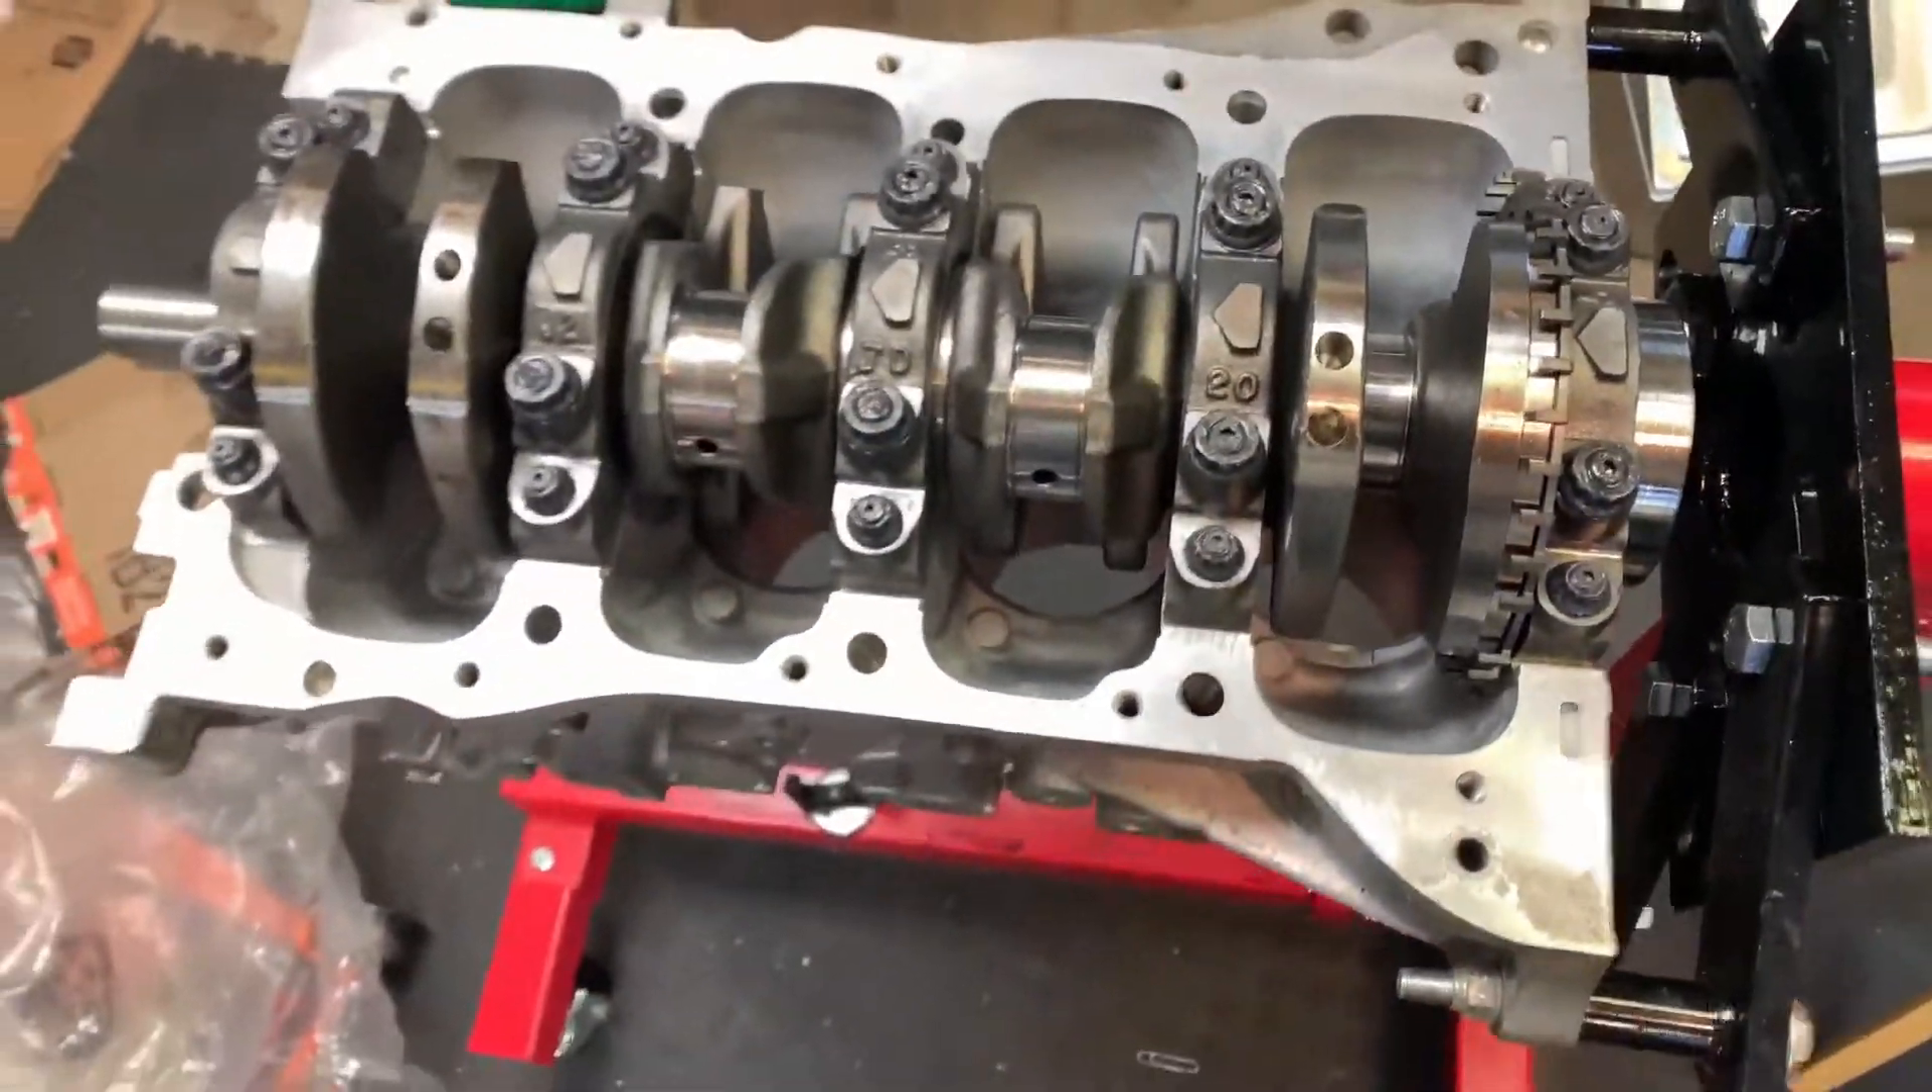And with that your crankshaft is installed.